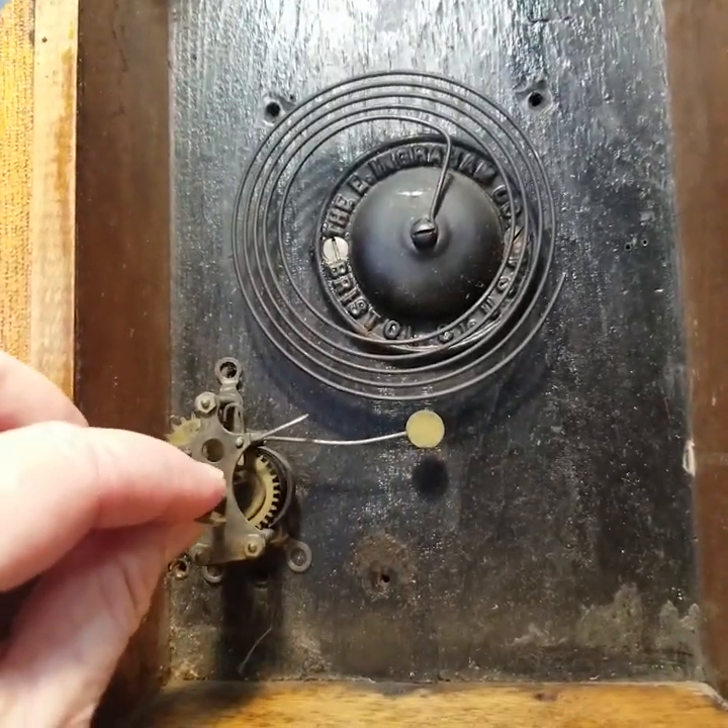The bell fits in here um in the center of the clock and i'll show you the movement in a minute.